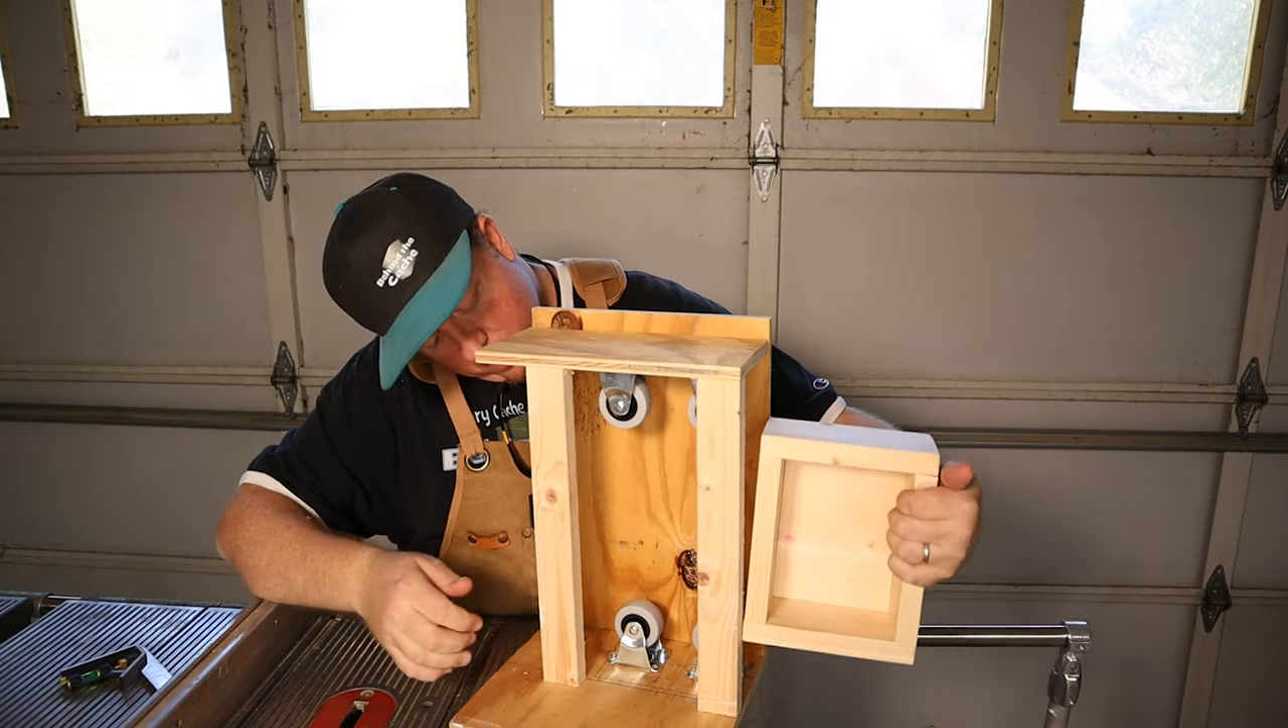So now the housing for the hidden drawer is all built out it's got the casters on the bottom and on the top so that drawer will slide nice and smooth.